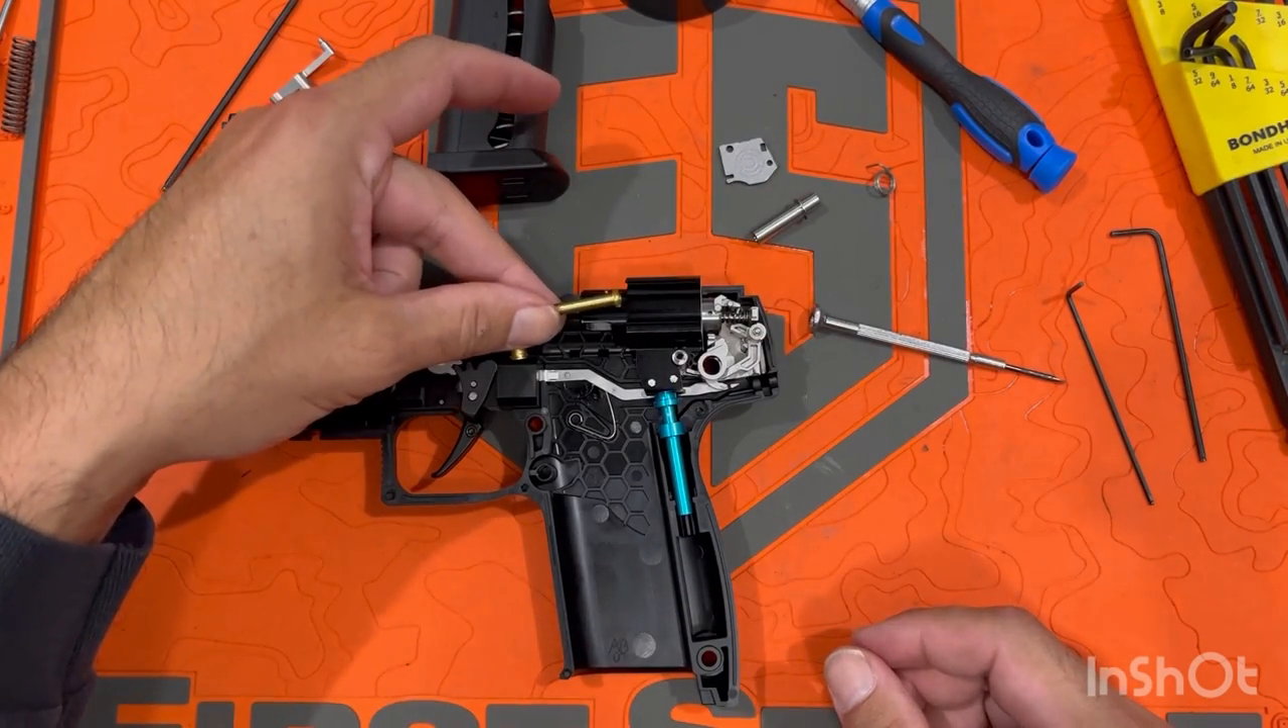We need to get this brass pipe back in here.